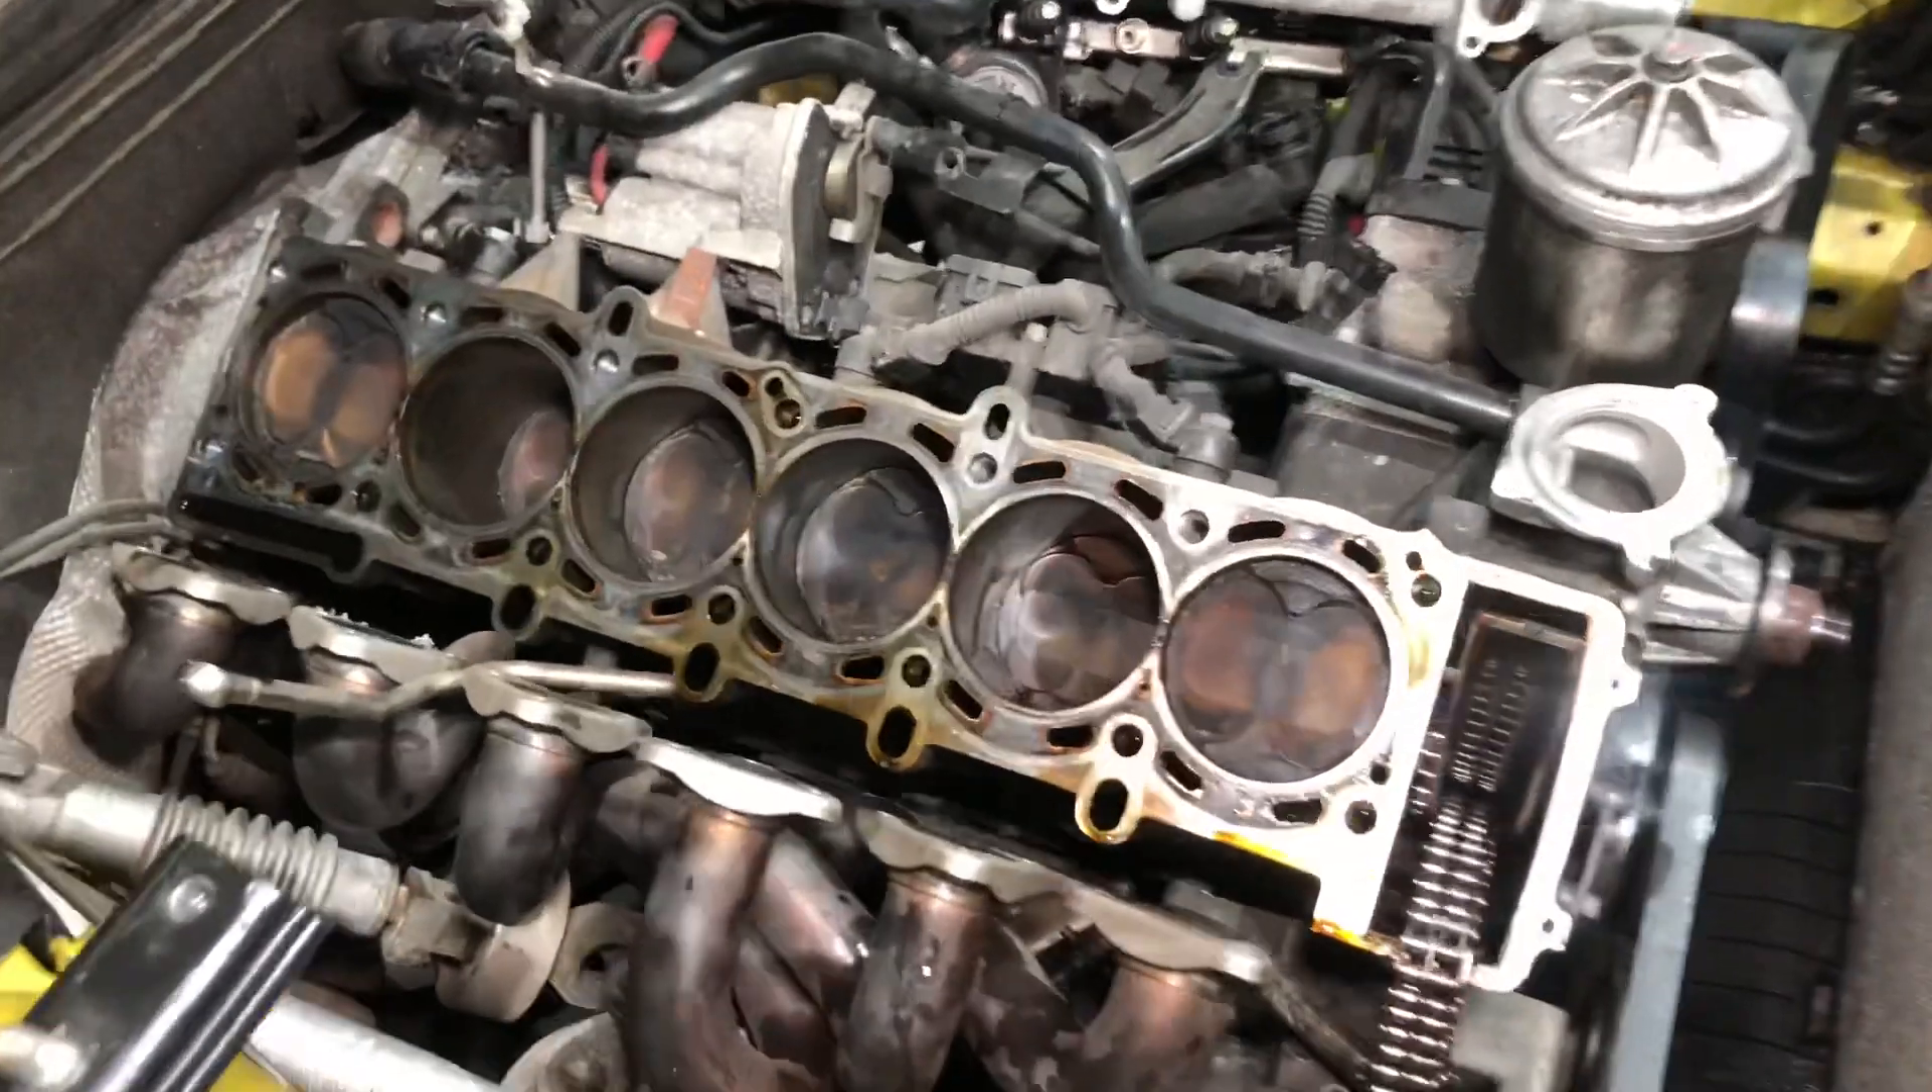Cylinder head has now been removed which was a straightforward process once the head bolts have been undone in their correct position.